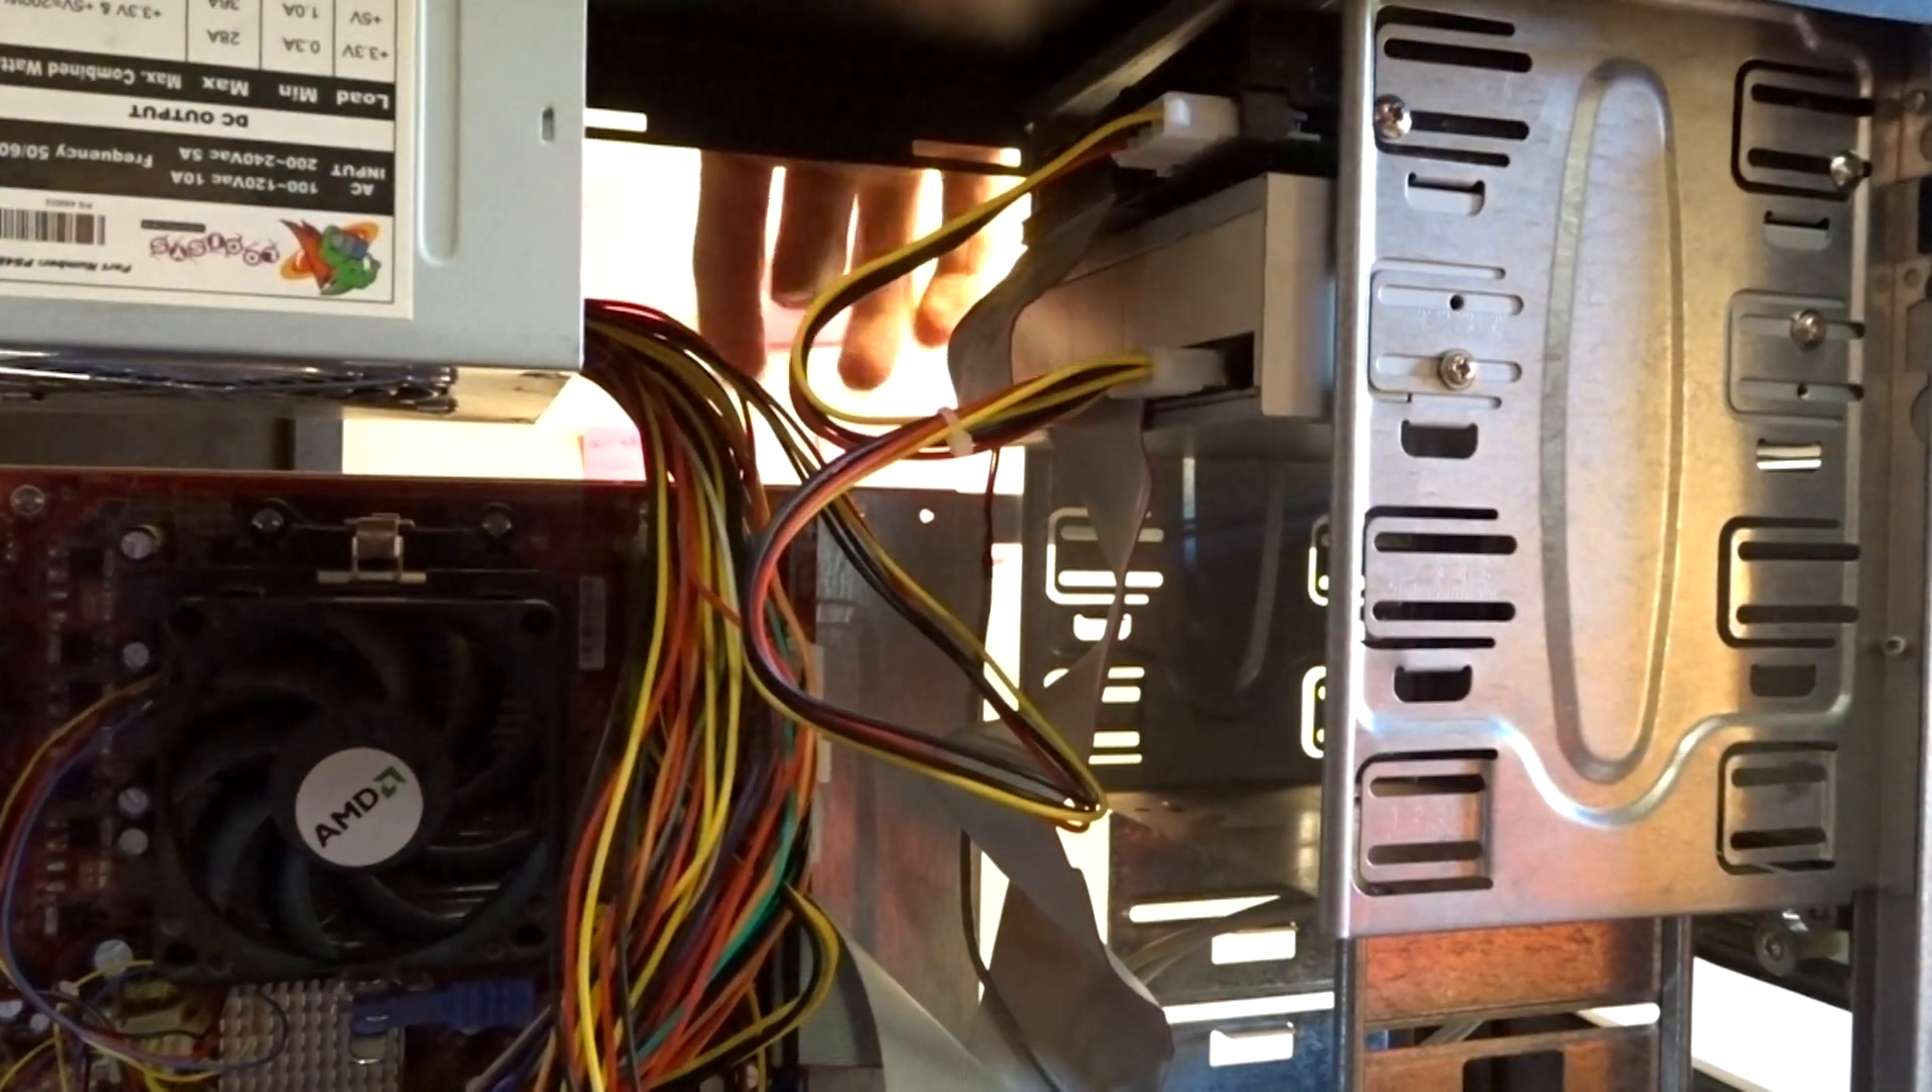All right, so the side panel has been removed.